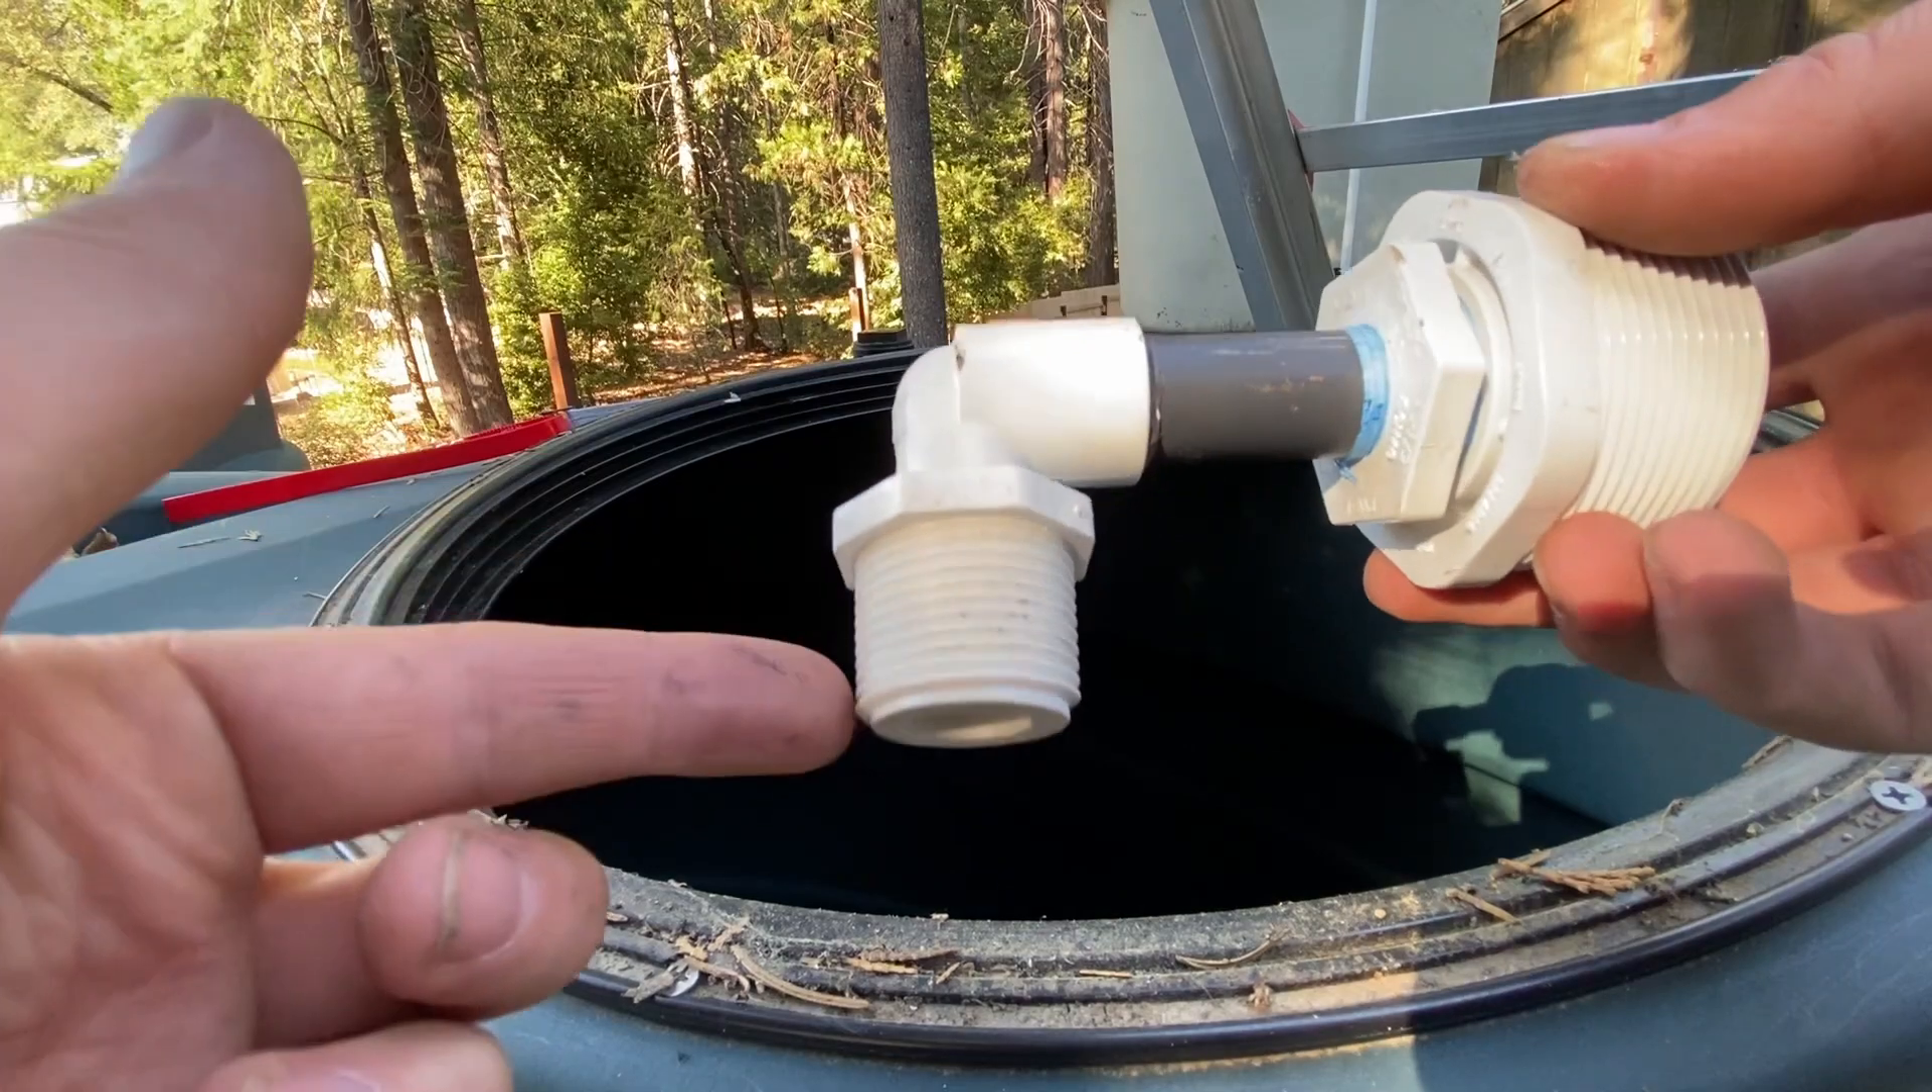I haven't put the float valve on here yet.